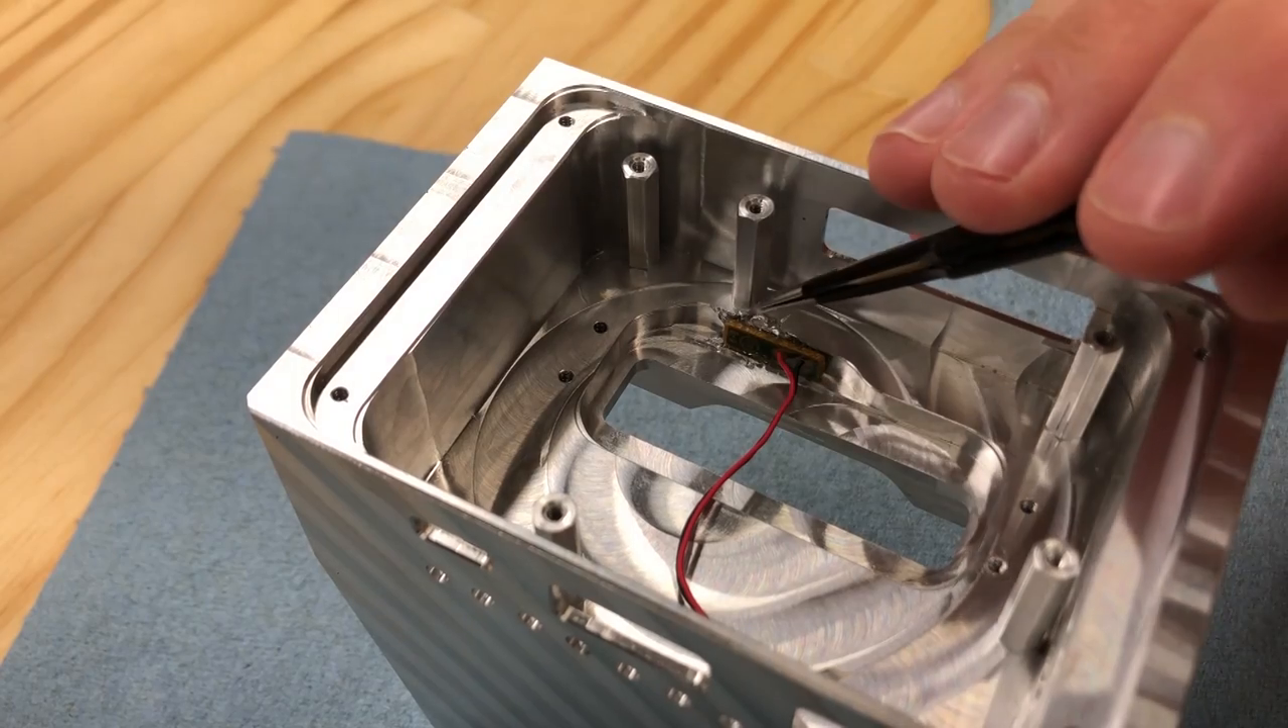As you can see here I've installed the standoffs.